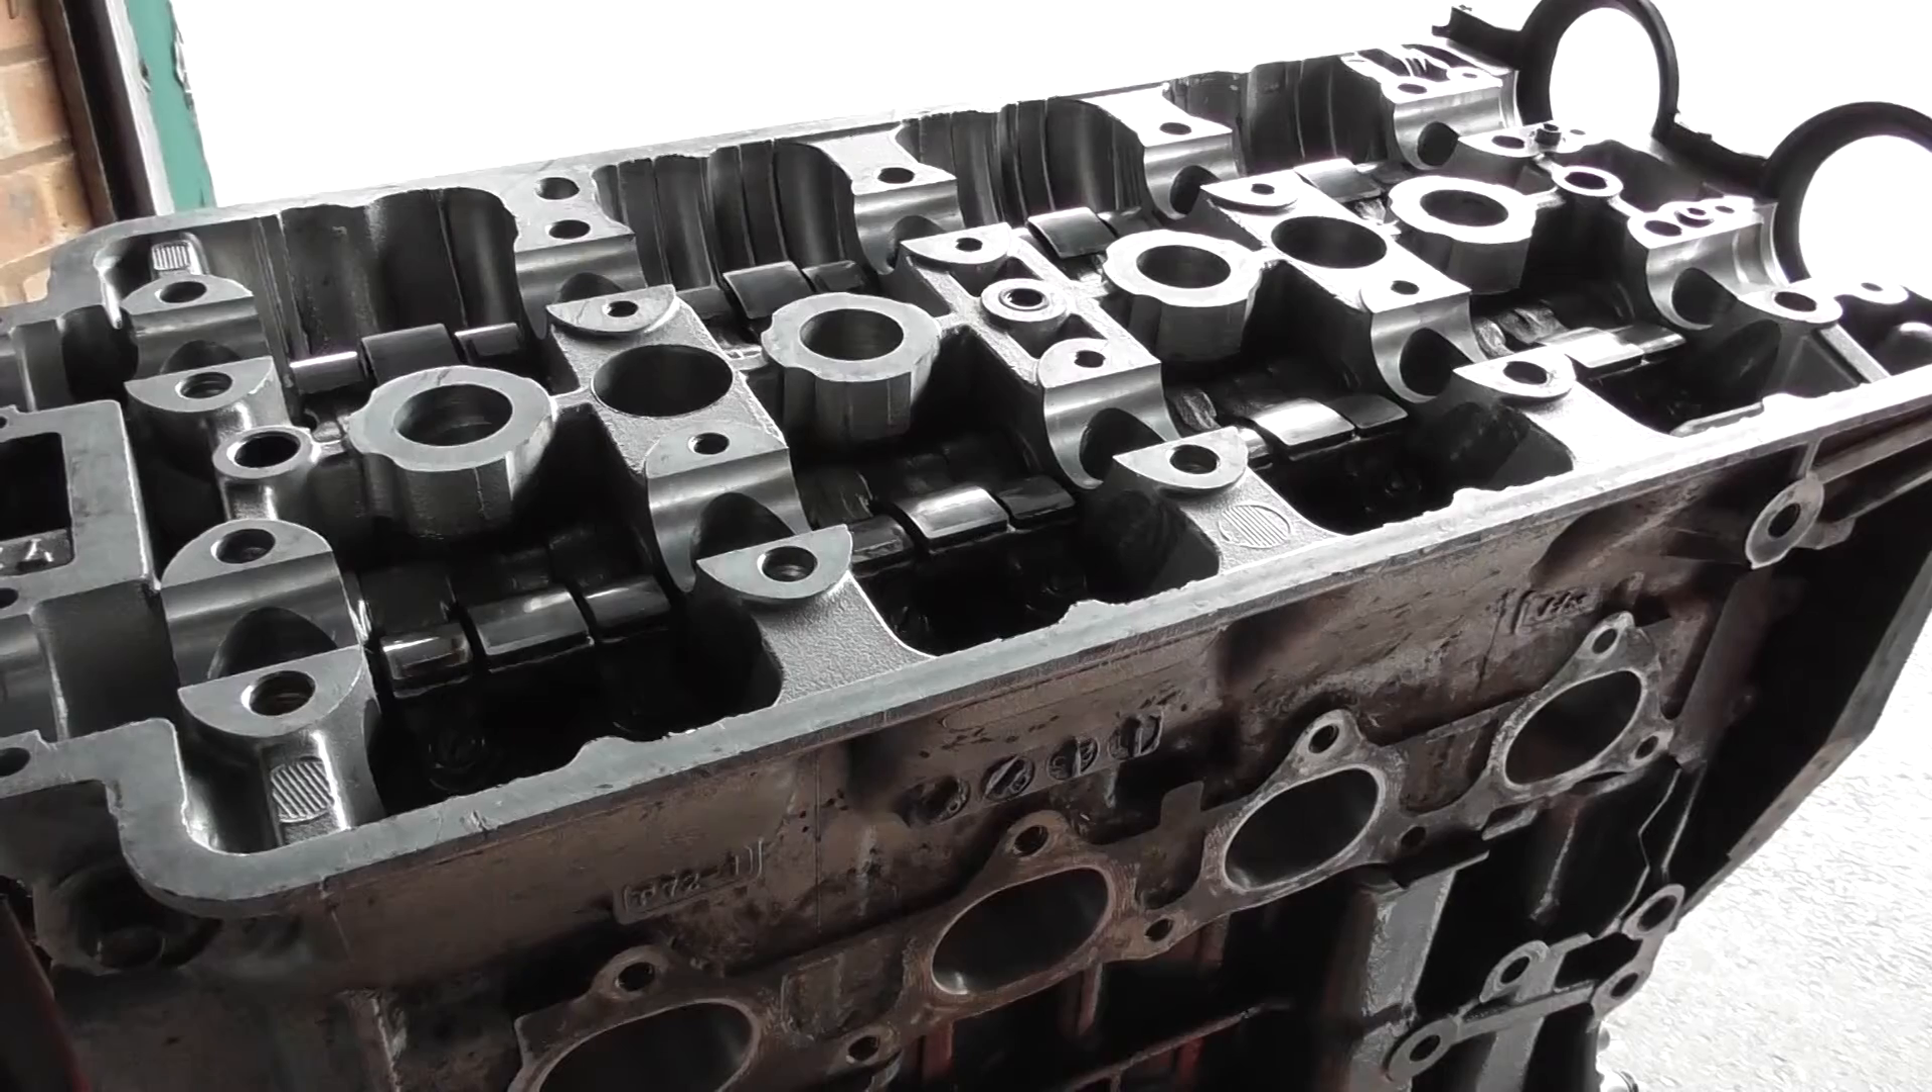We're almost ready to insert the cams.